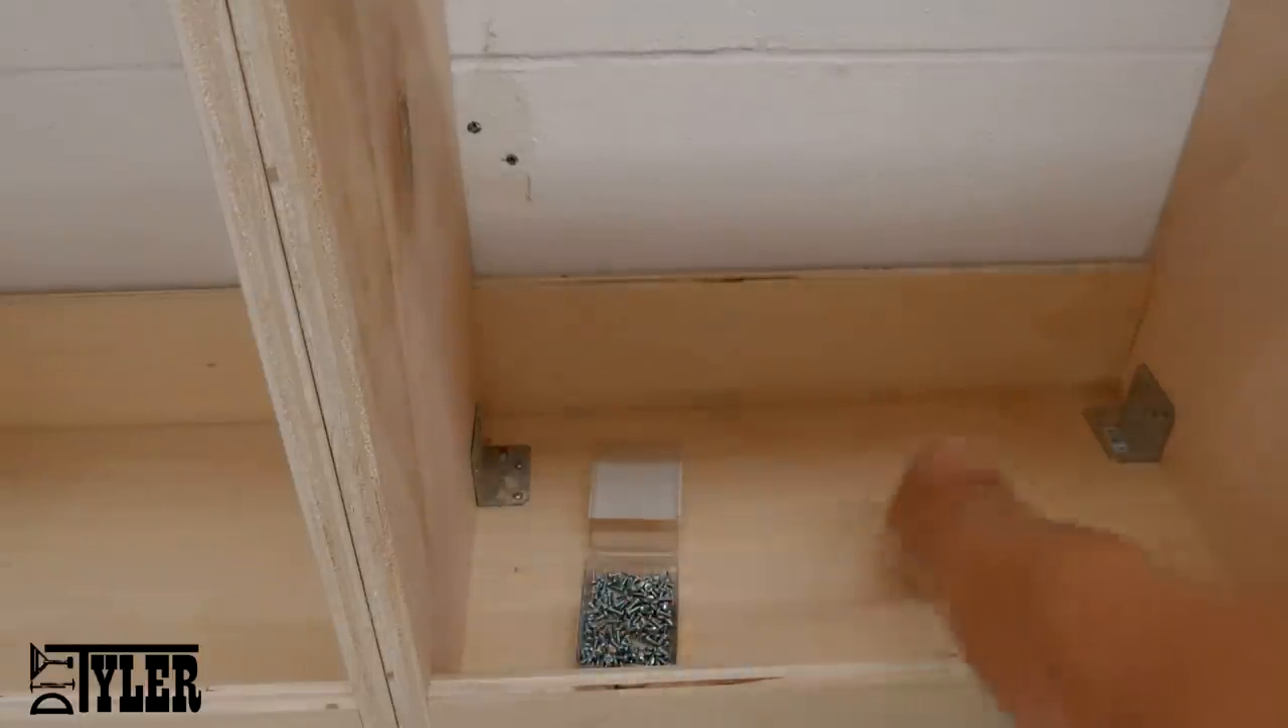I forgot to drill some pocket holes in the bottom of the upper frames to connect it to the countertop, so I'm just using a couple of these L brackets and some 5-8 screws that I had laying around.